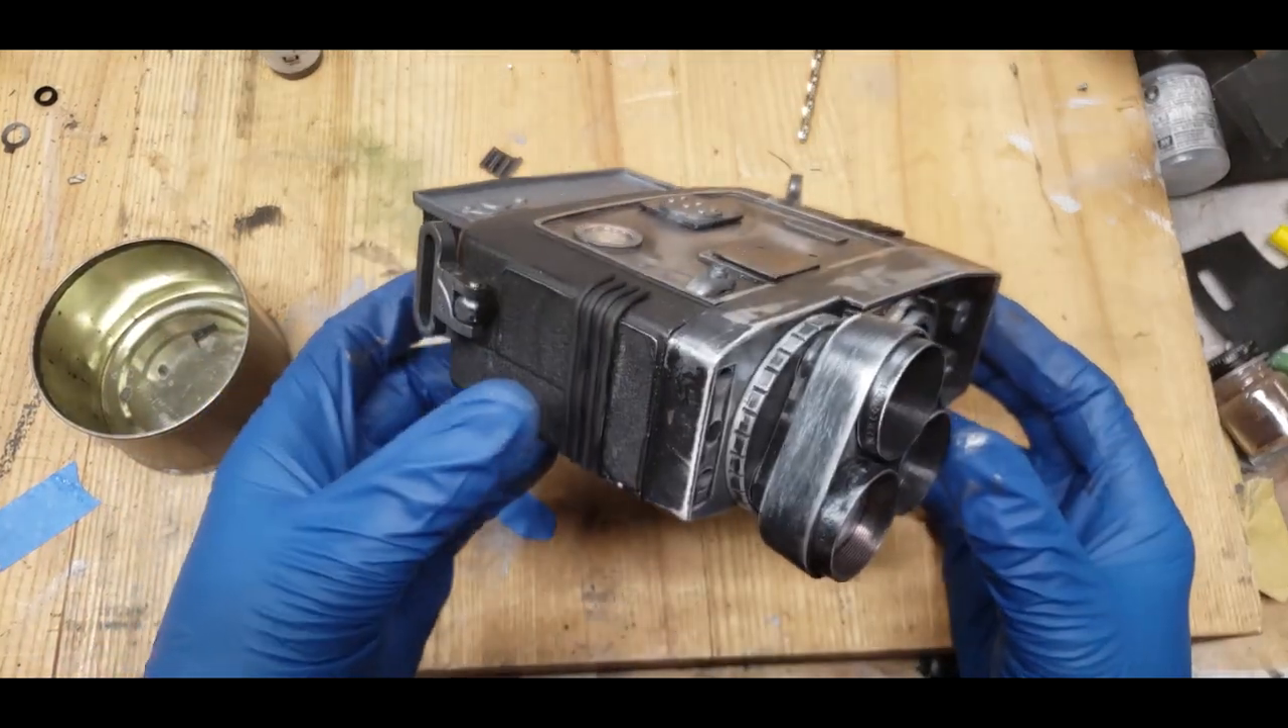Okay, so we have all the parts on now. We've got our ribs on the side.